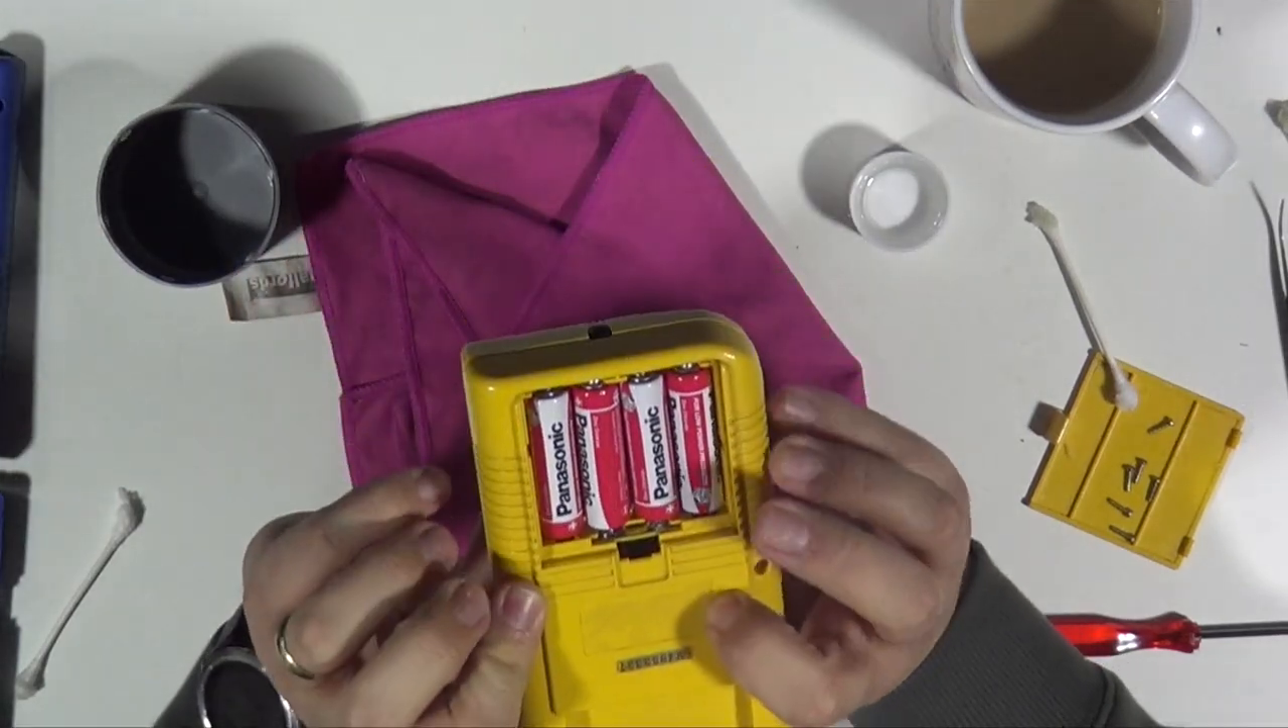I haven't put the screws back in. I've only put the batteries in quickly just to see if it powered up.